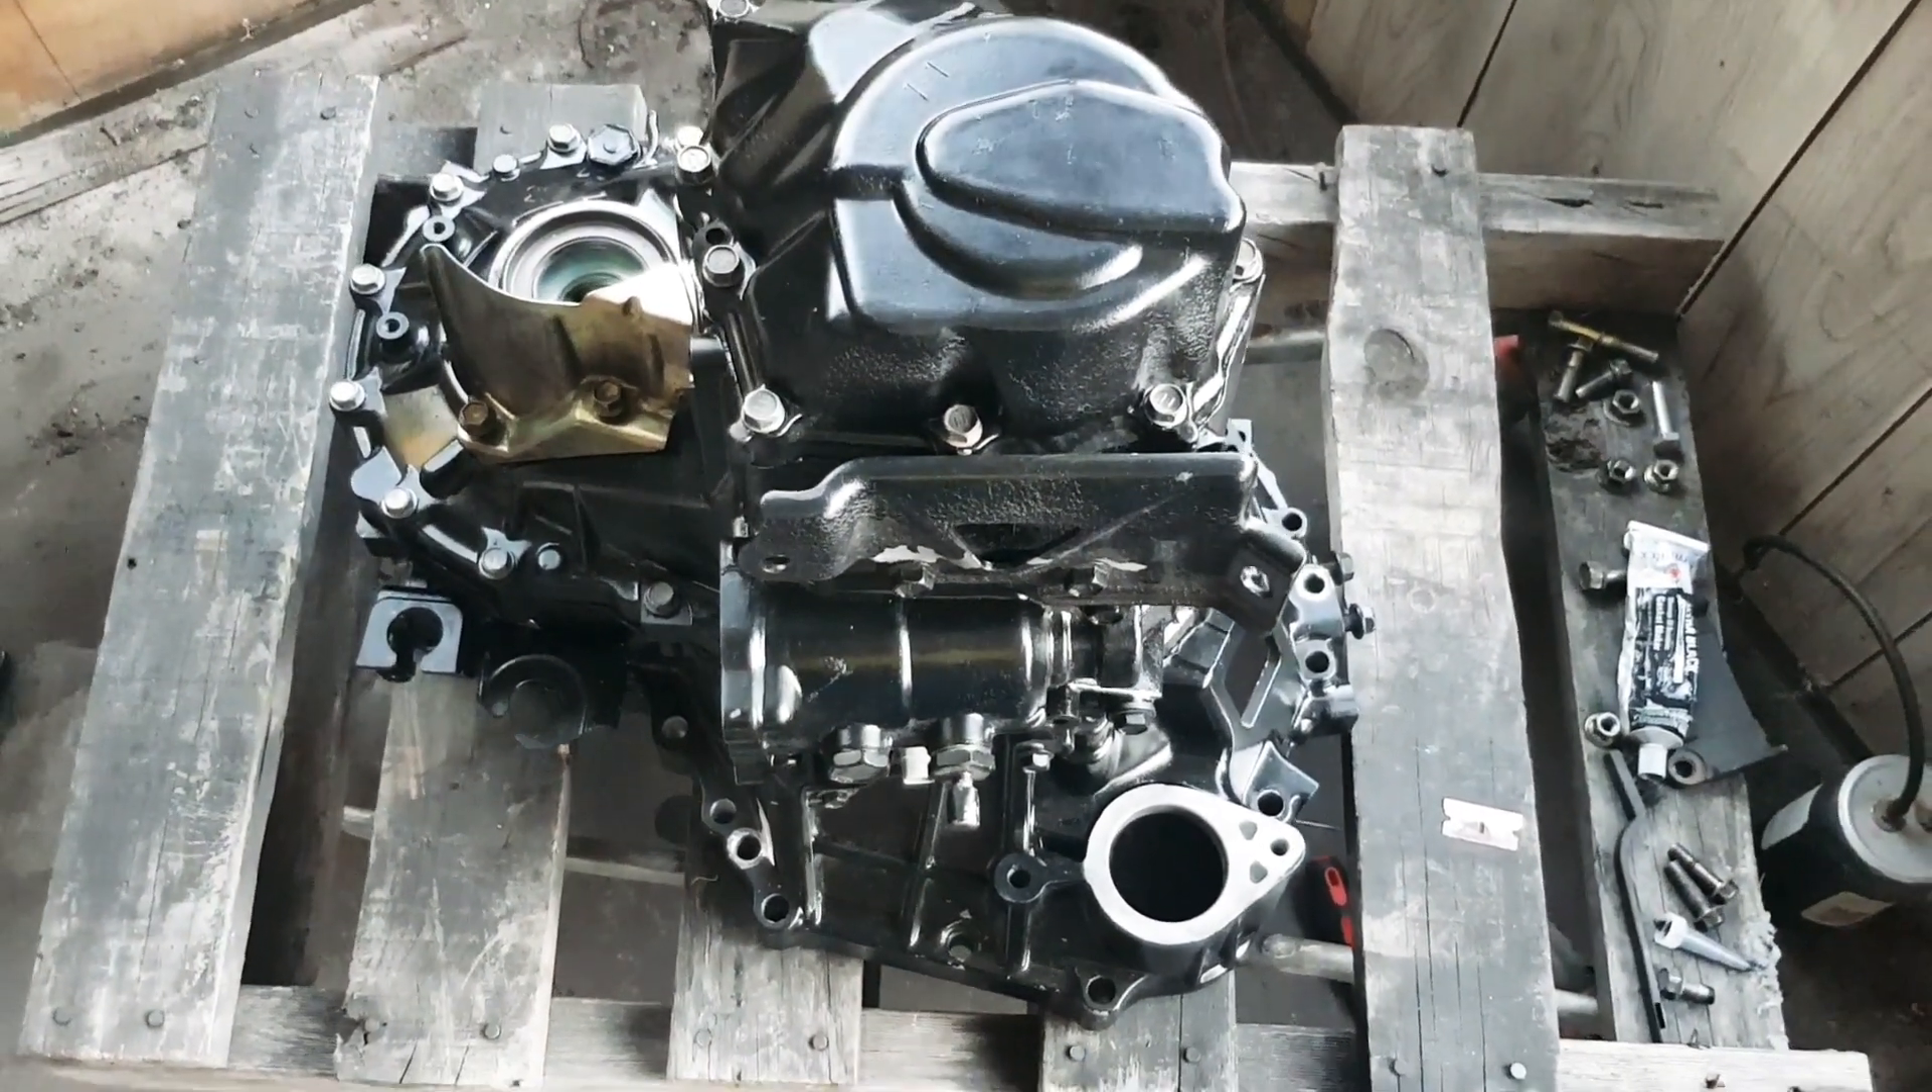So that's the main assembly of the gearbox done.